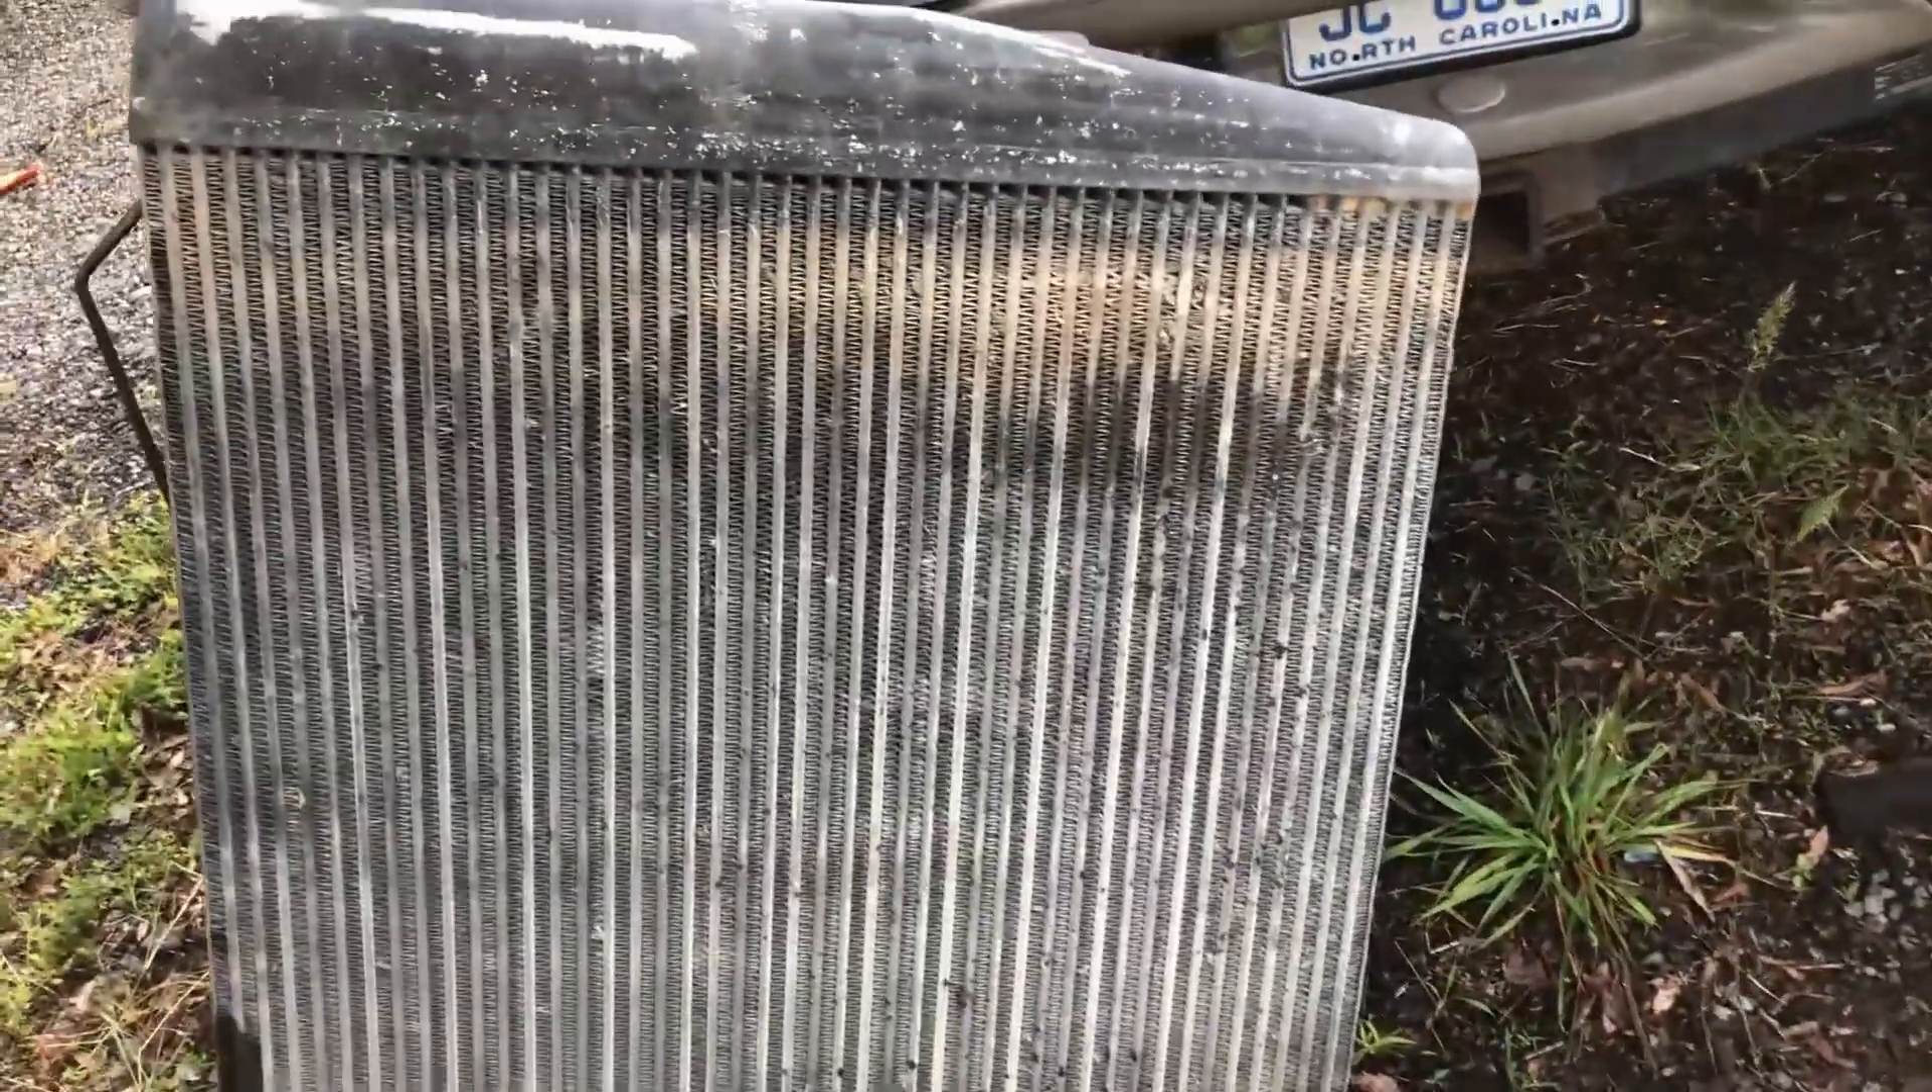All right got the charge air cooler out. It's over here.